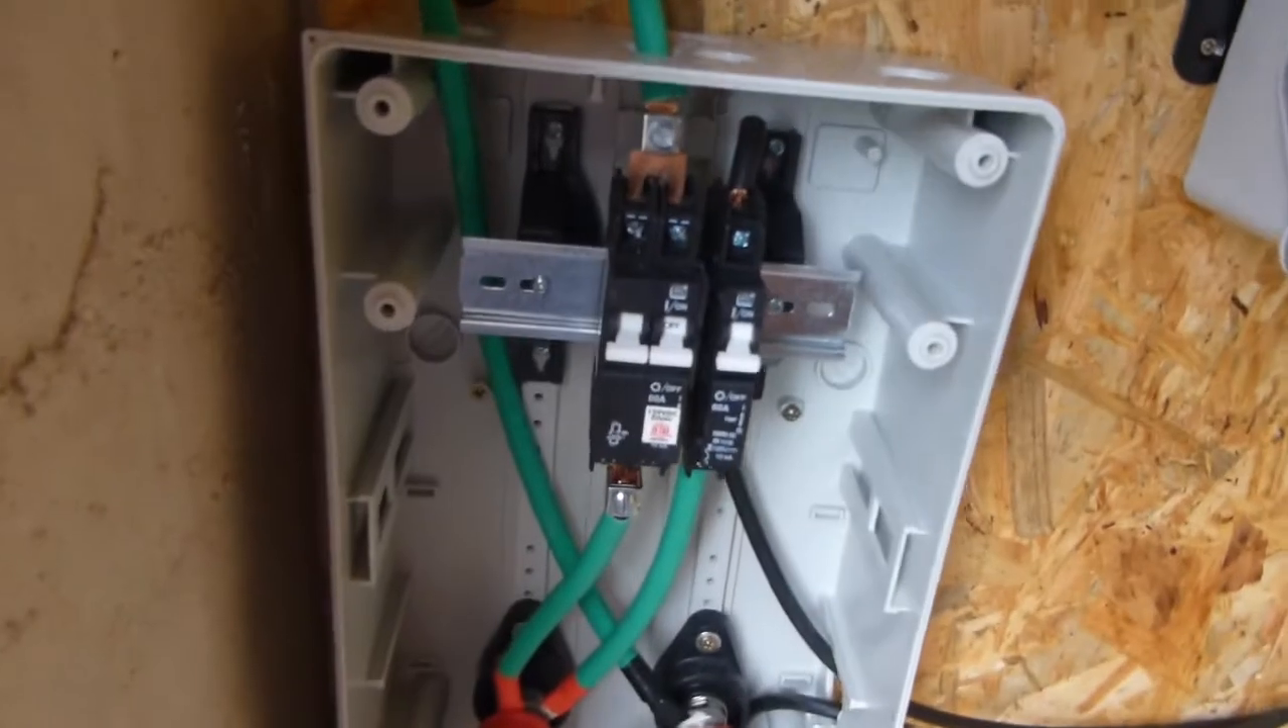I've got the box on the wall. I've got the breakers in.